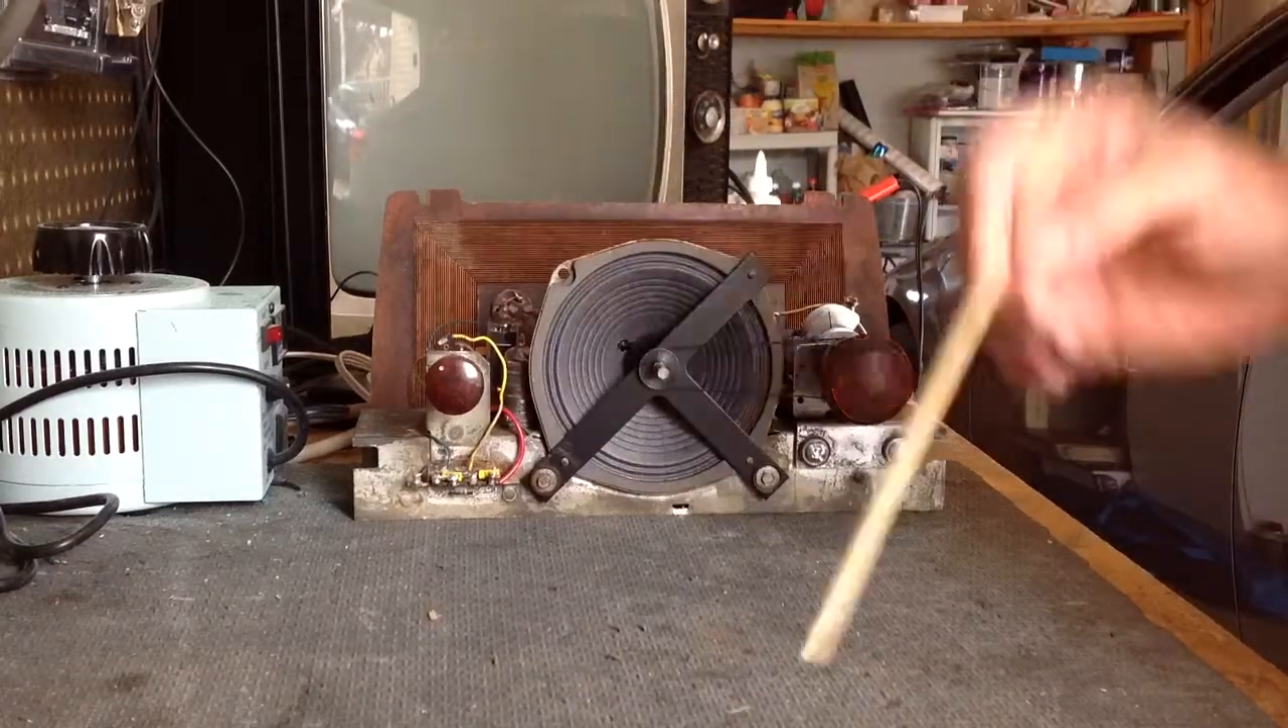I've got my new speaker installed.